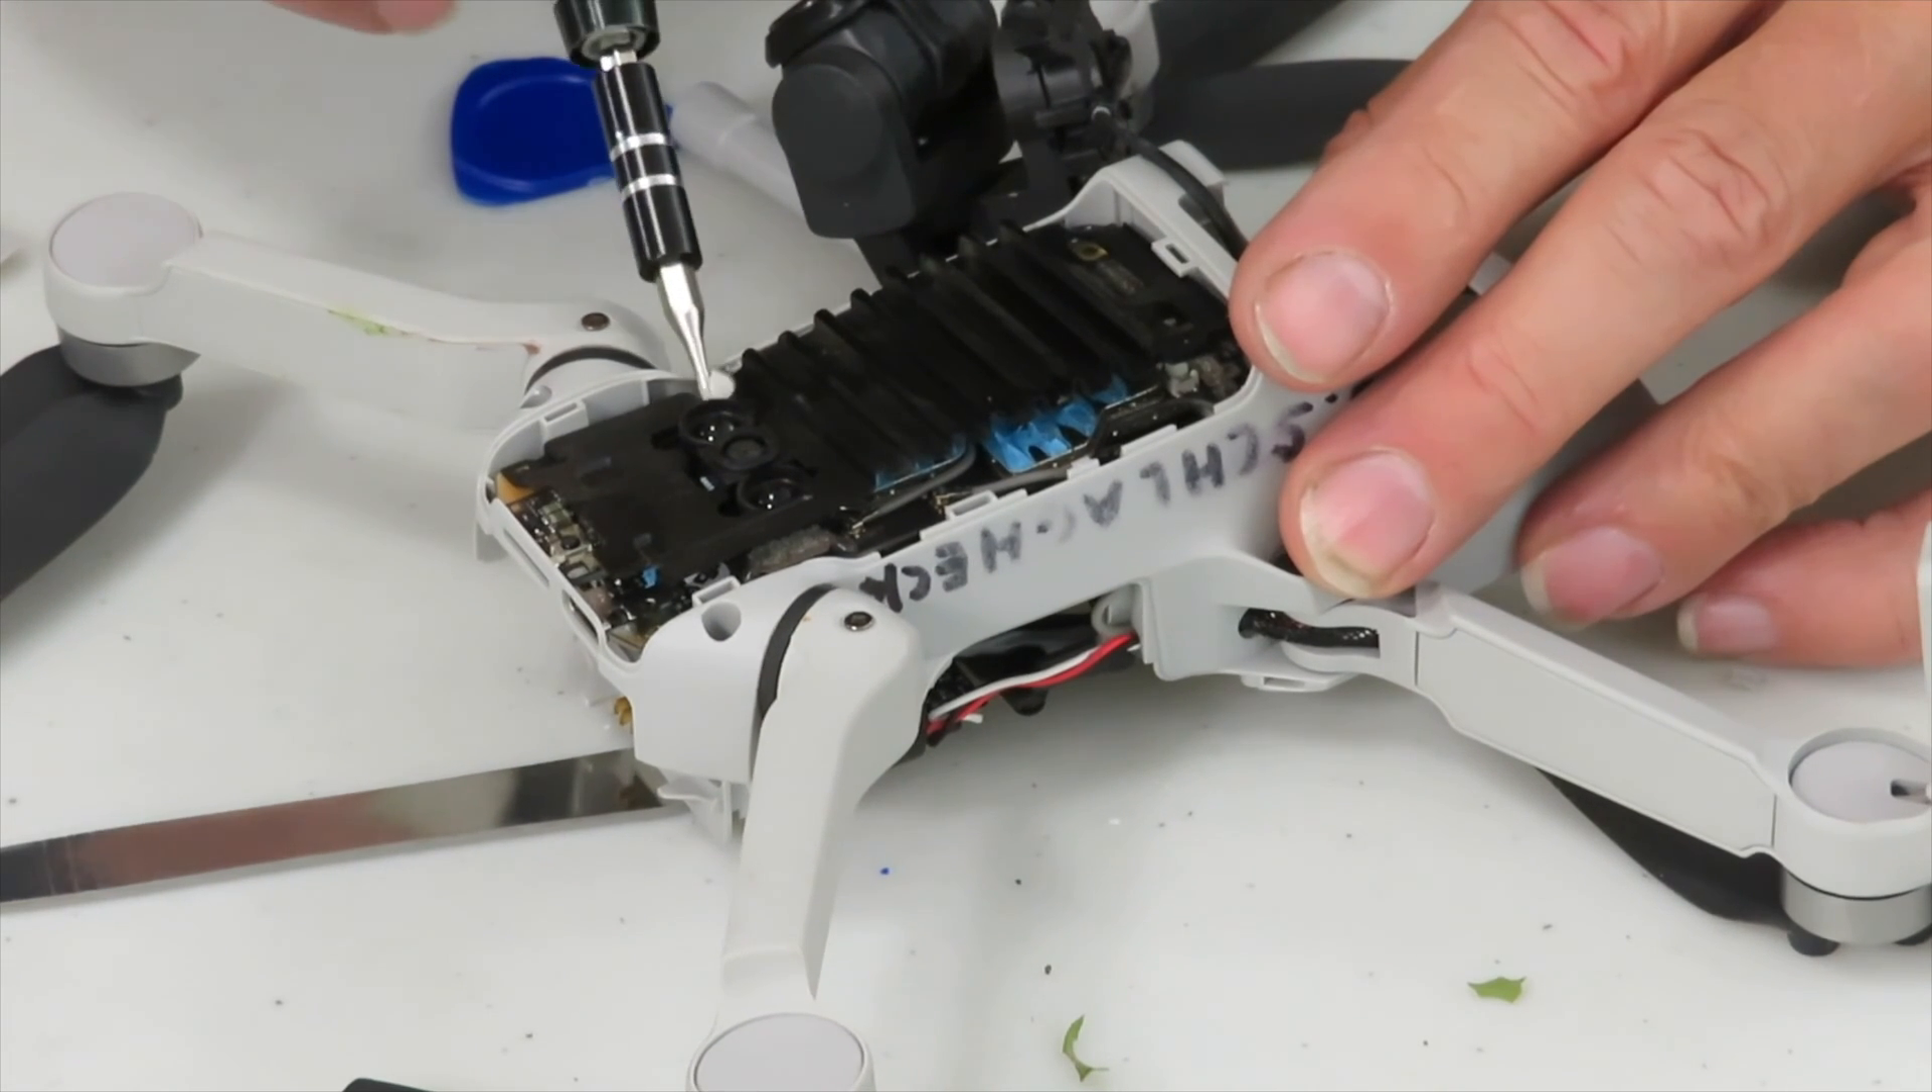Under the bottom cover is a black heat sink and we have to remove that too.